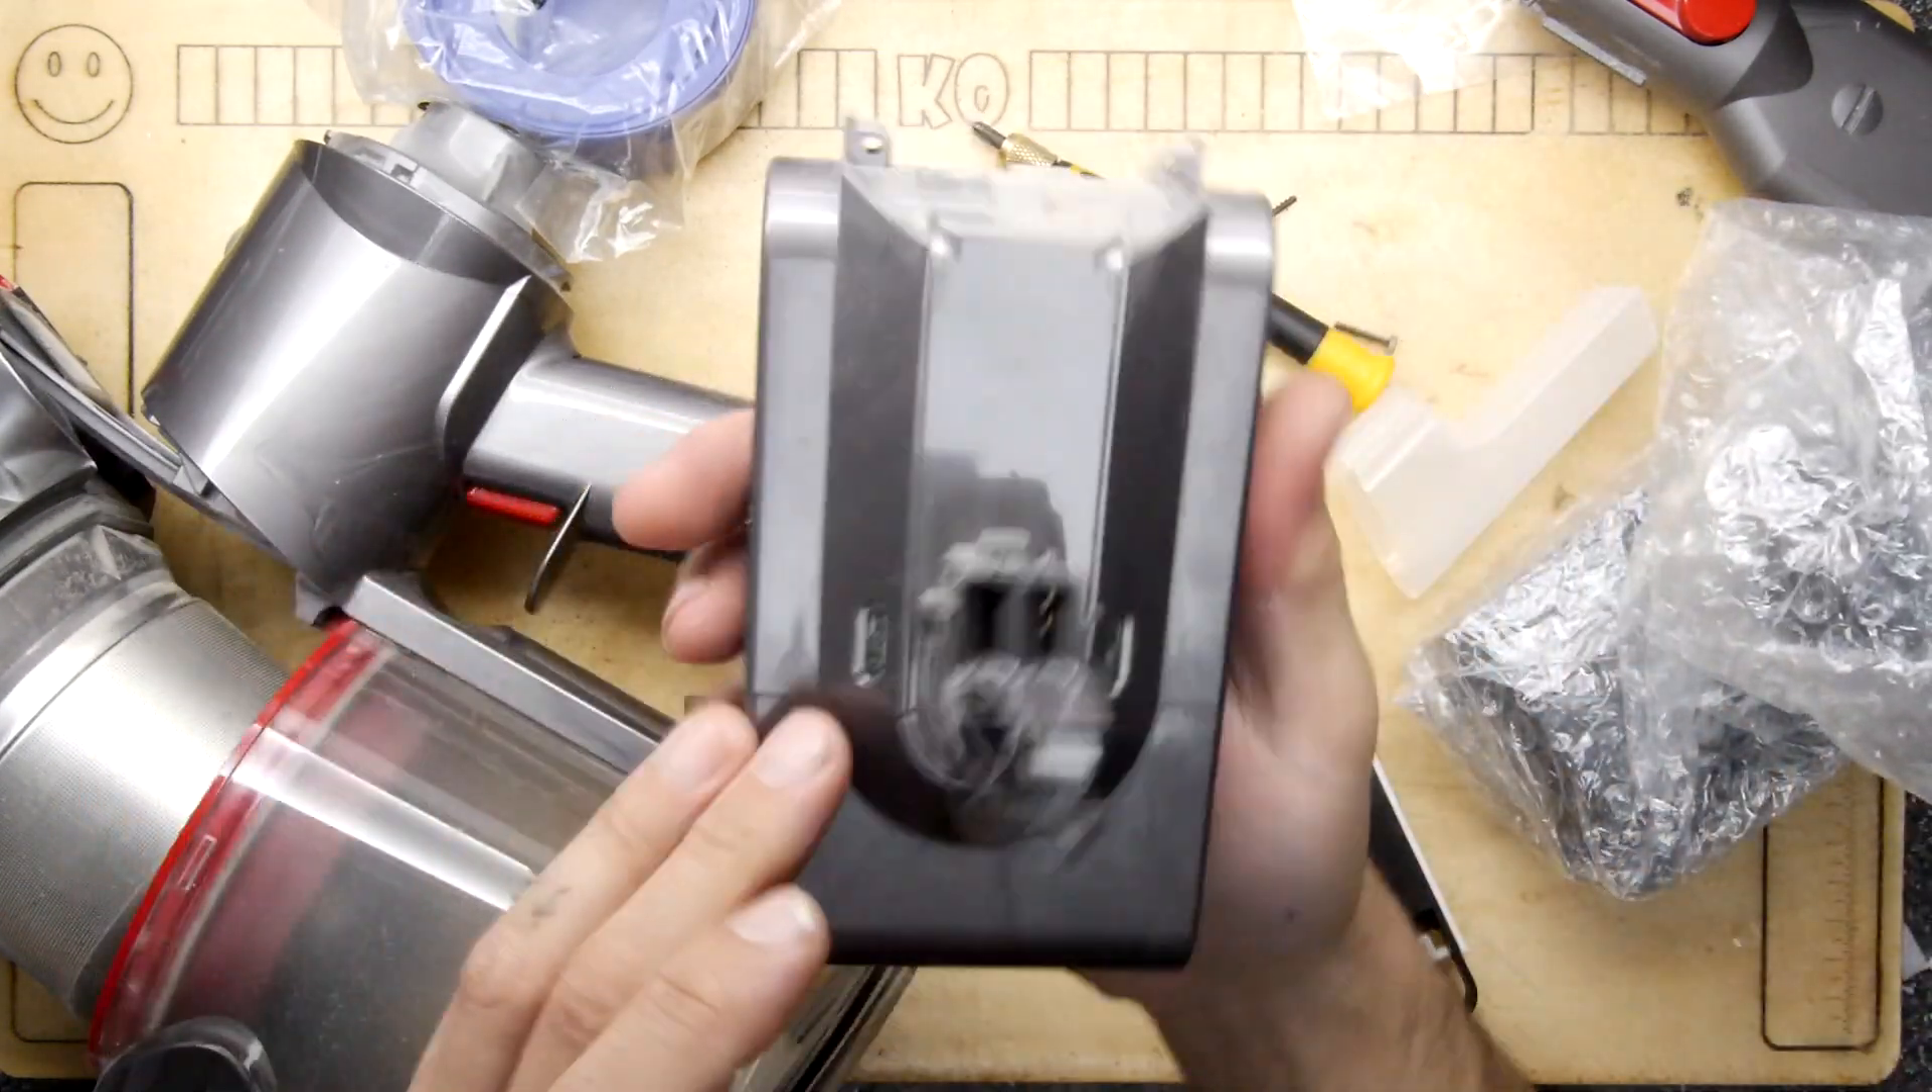There, that's it. So the battery is out.